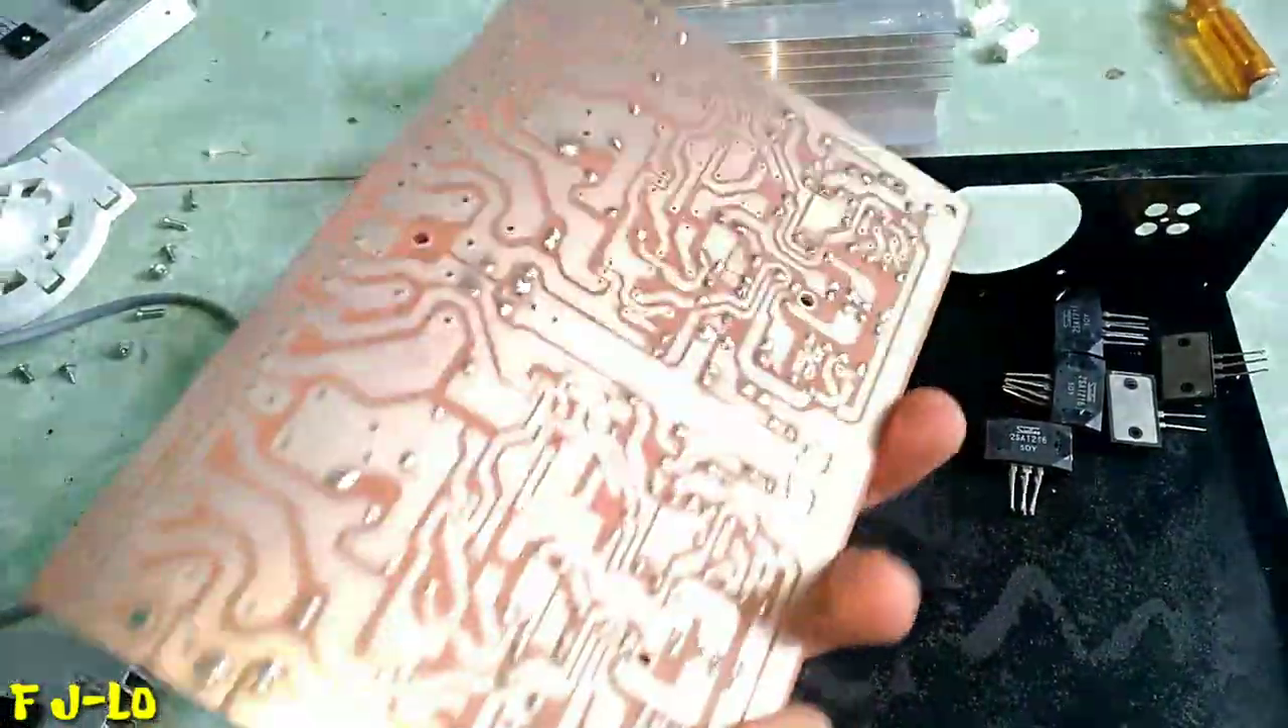Ini belum selesai Transistornya belum saya pasang.